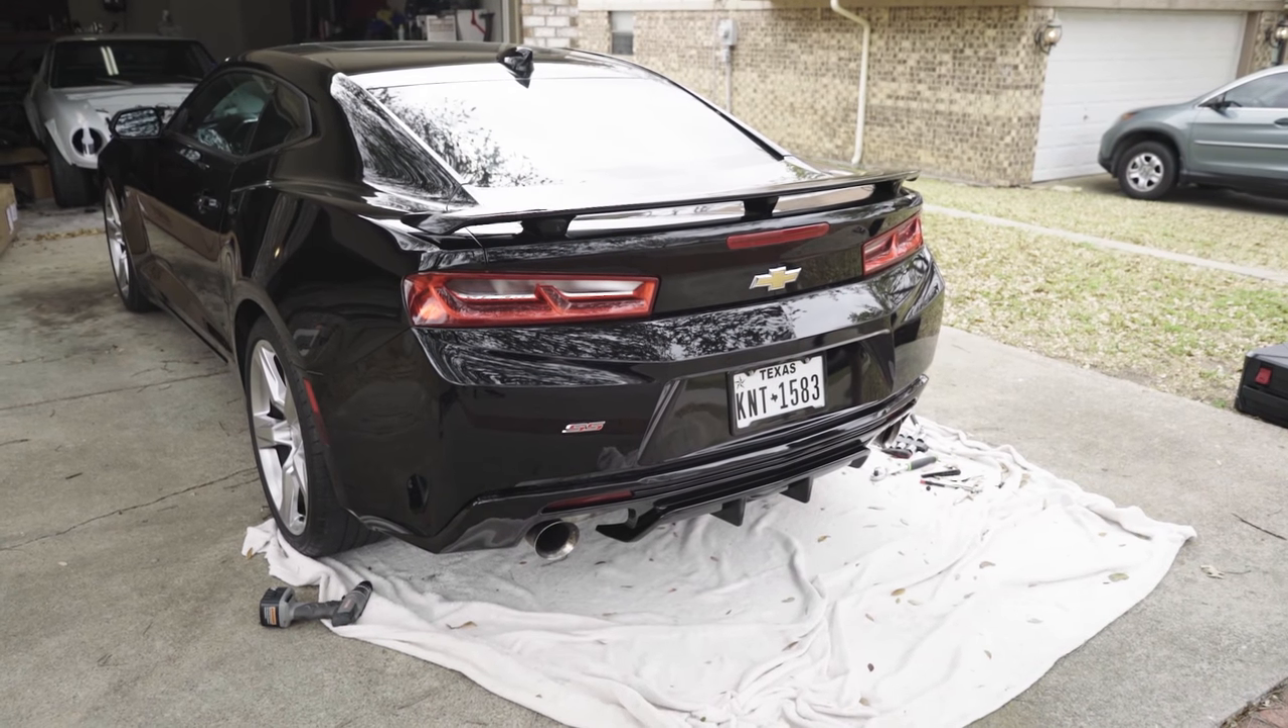There it is in all its glory without the quad exhaust on there yet.